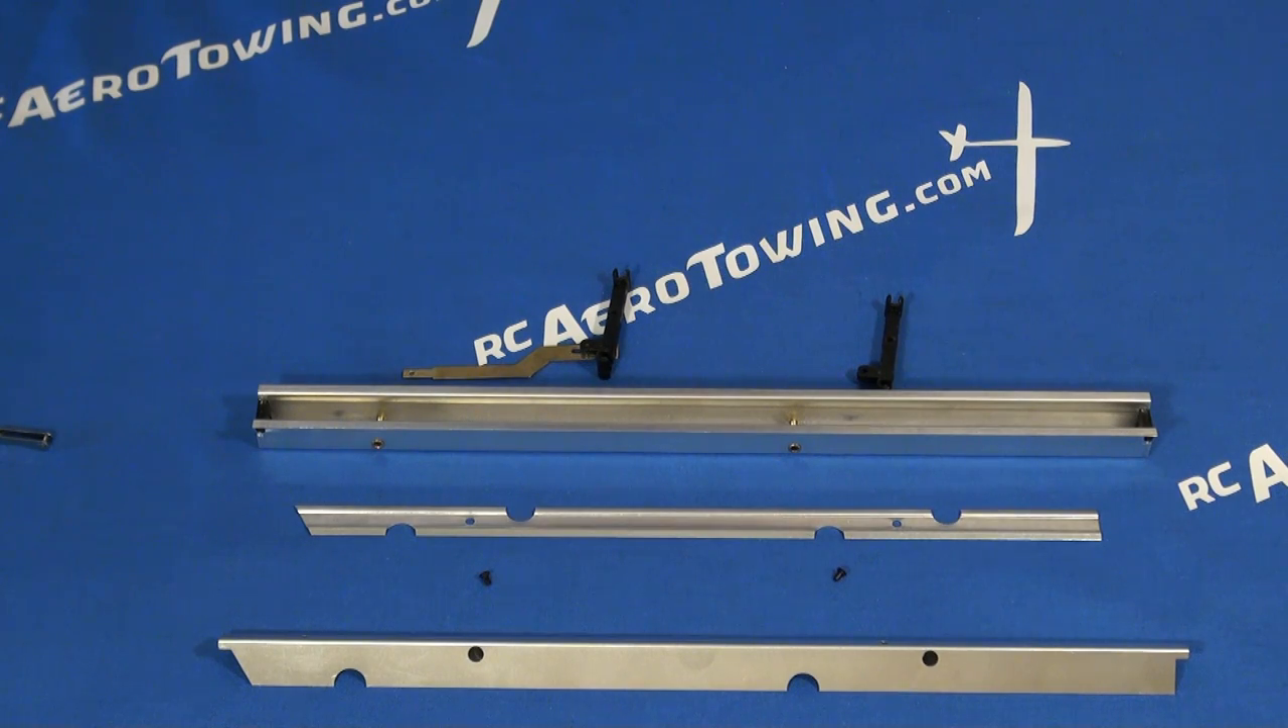You pretty much have all the parts of the spoiler taken apart.